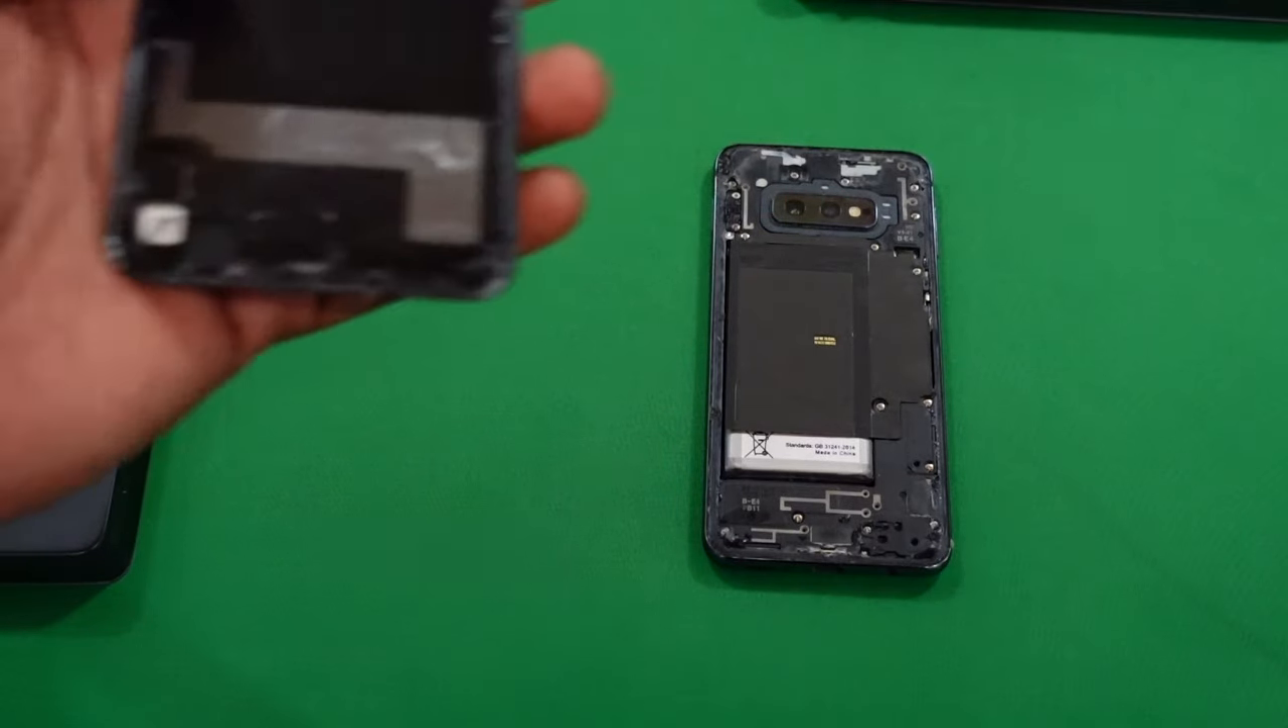All that's left now is to put back on the back cover.